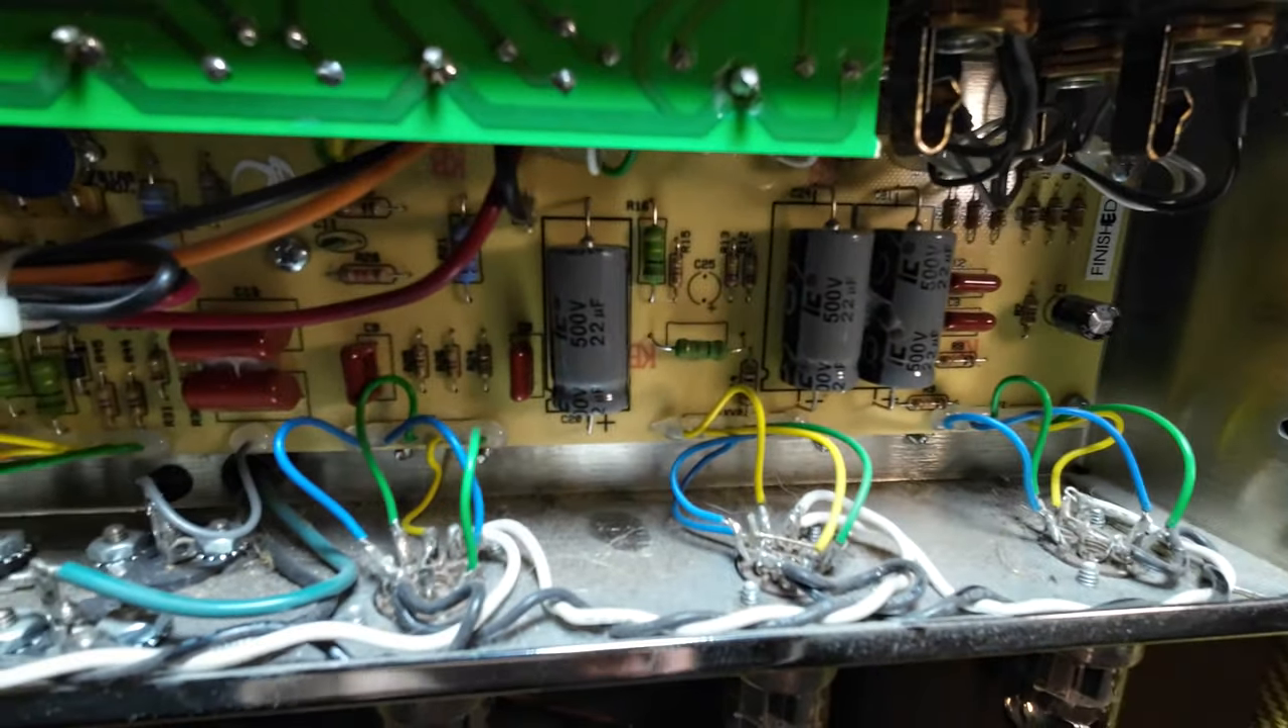We've still got these IC caps in there you can see.